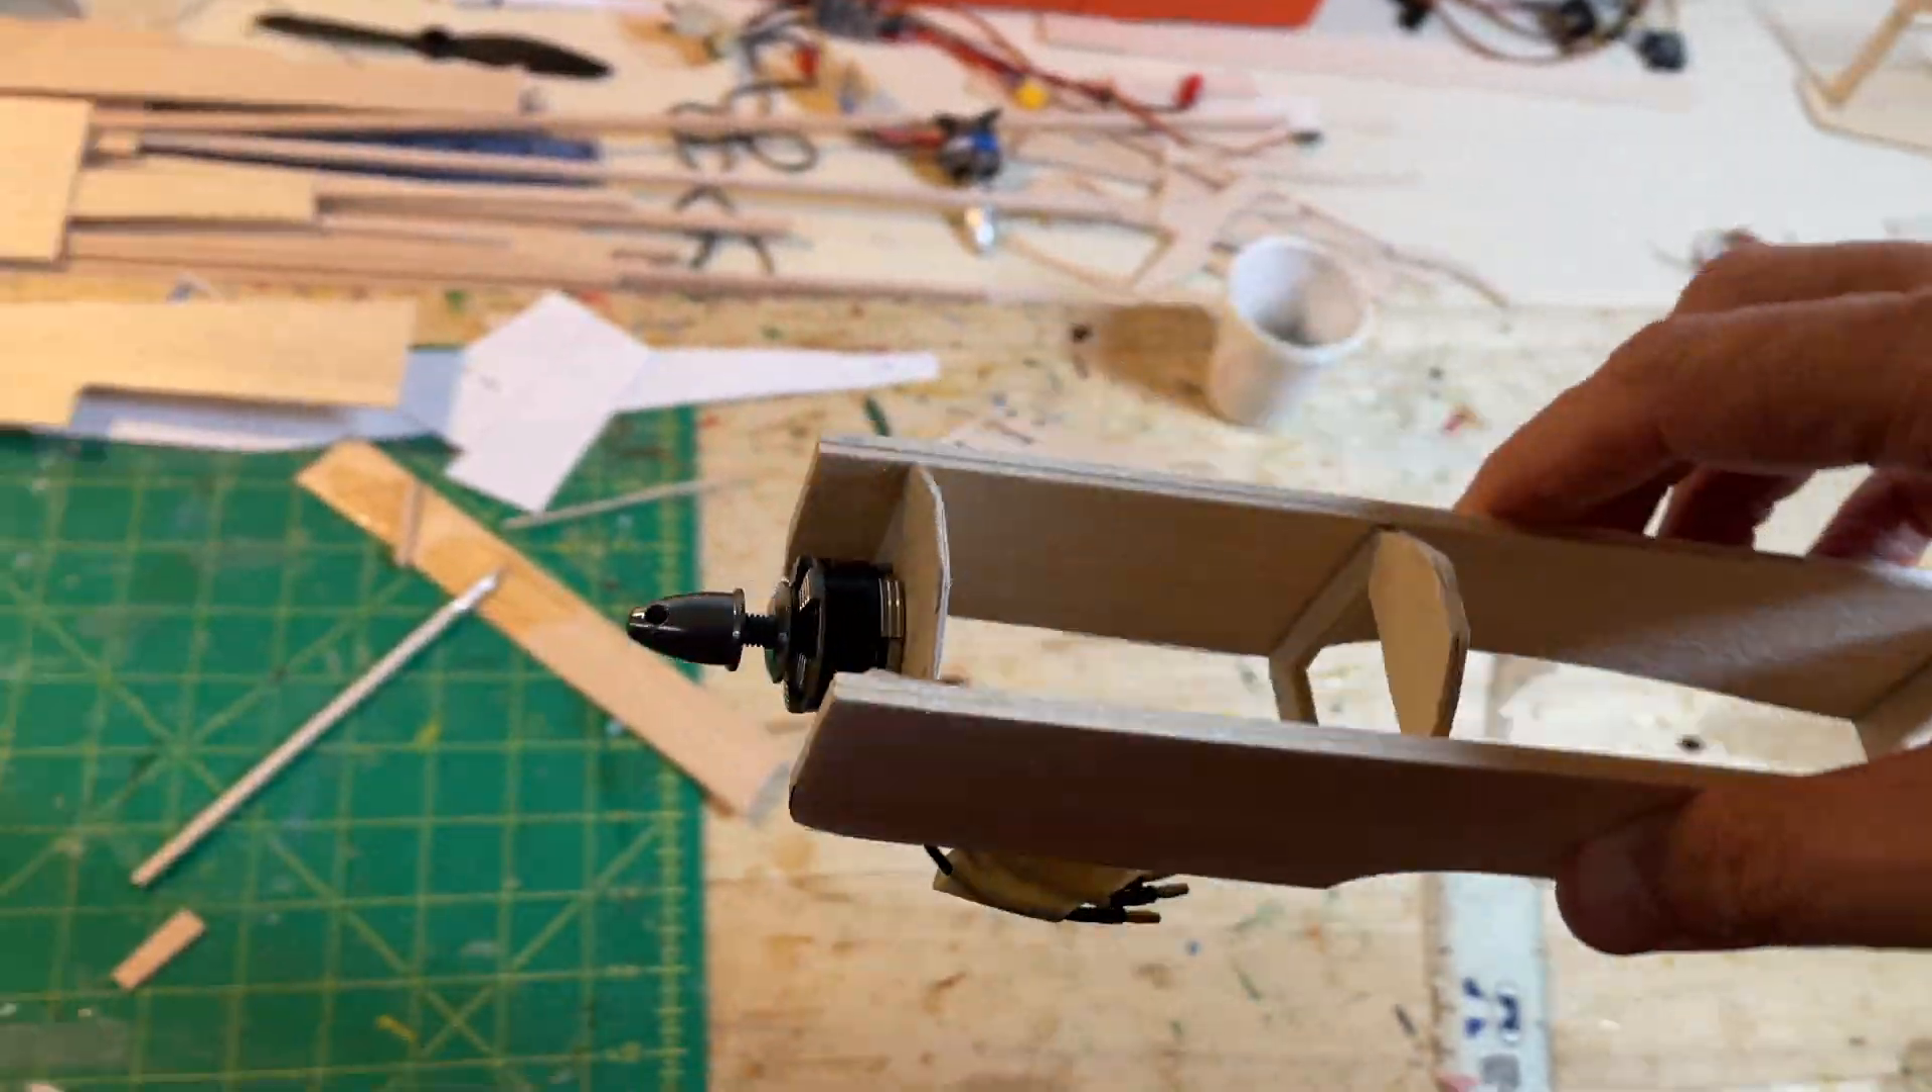These are the fuselage sides glued in place.